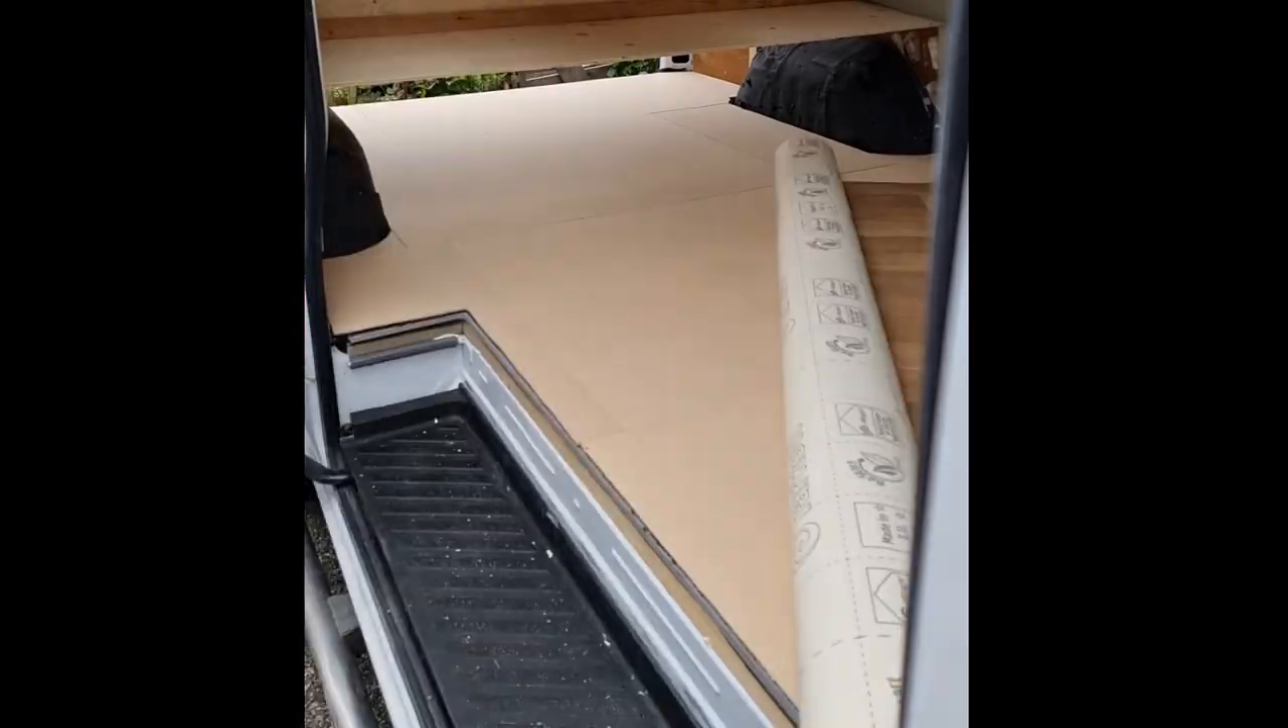When the subfloor is laid in it is now time to put the vinyl flooring and I was so happy to be doing this because it started to look like an actual little house which was amazing.